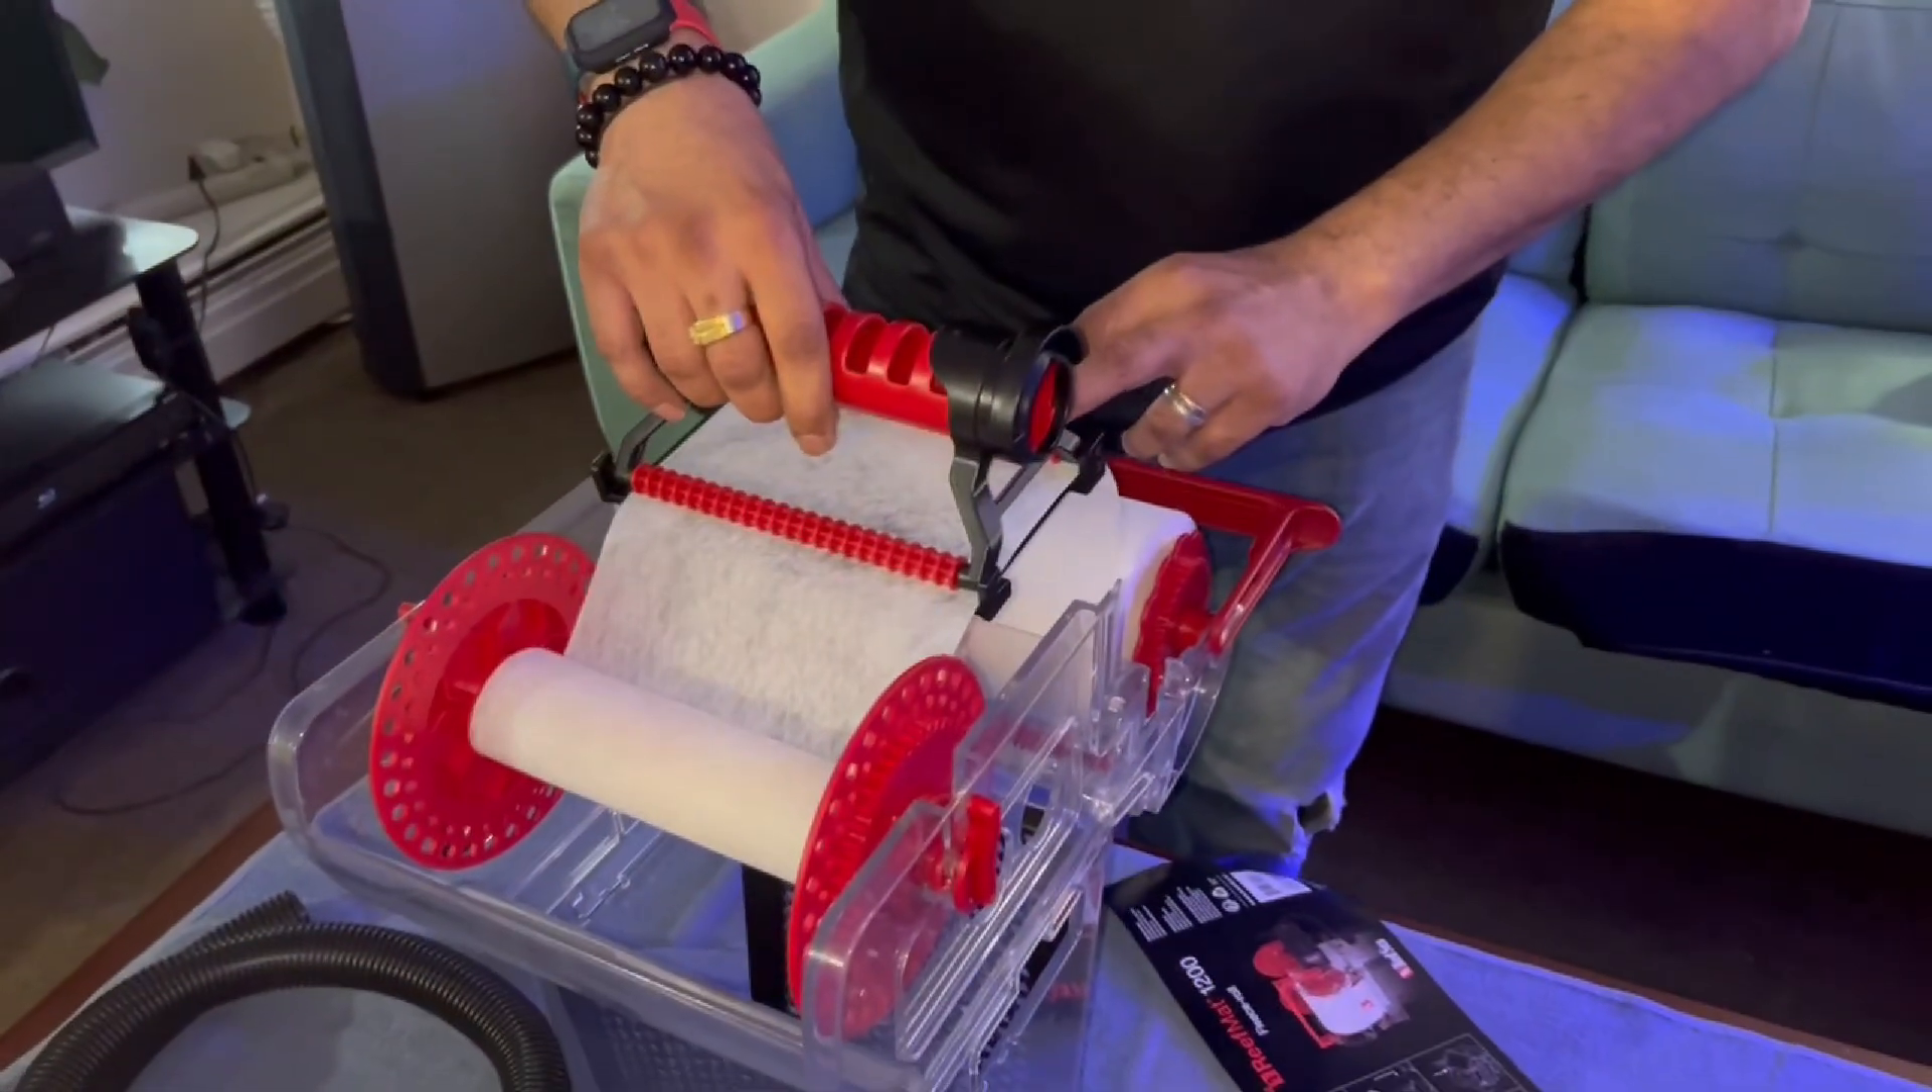So we have now seated reef mat roller floss through the two spindles.